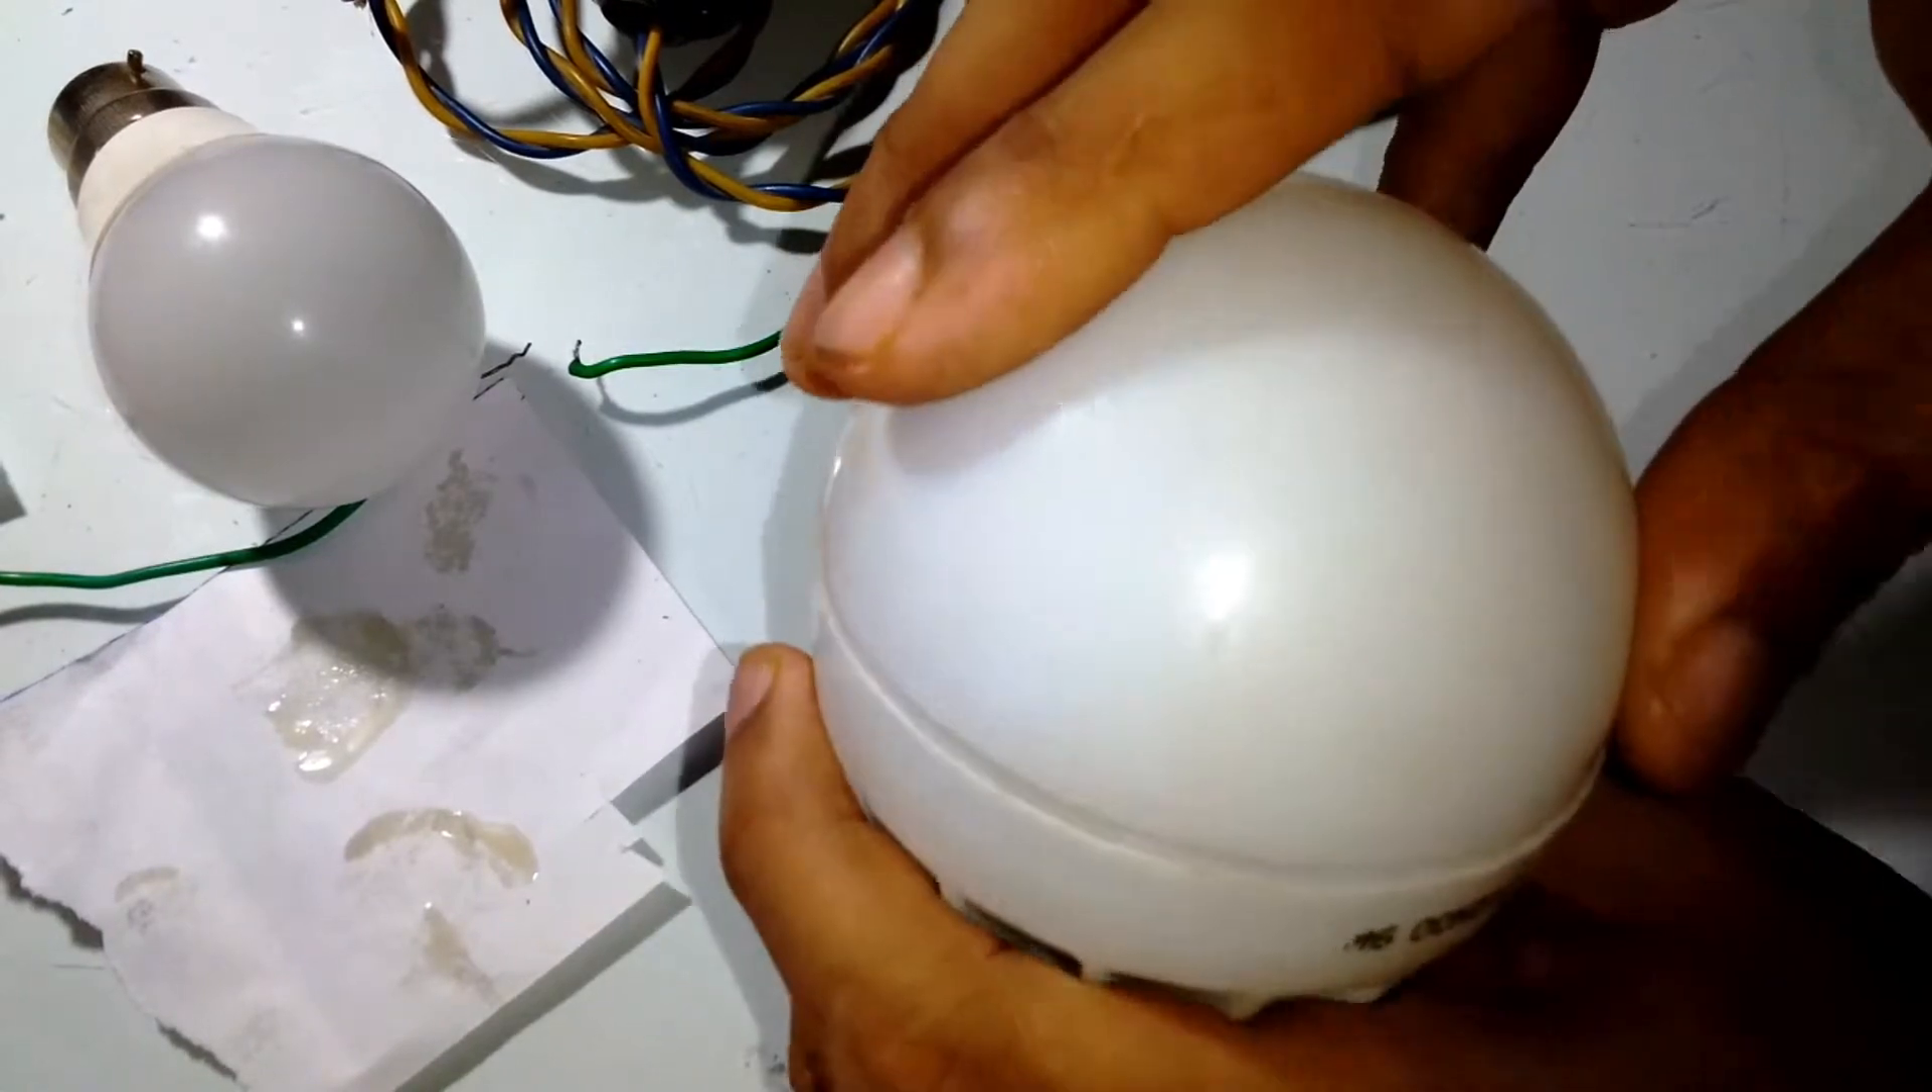So here you can see i have put back the diffuser and now i'm going to test it.